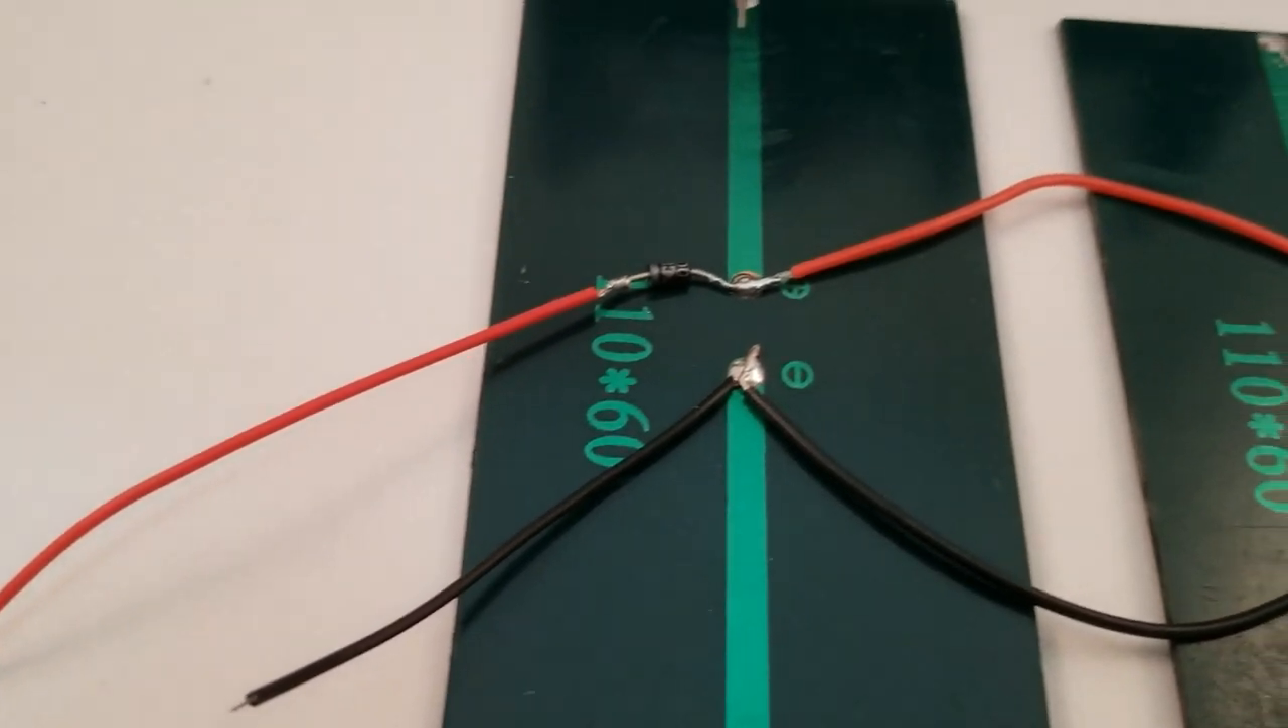But as you can see here, I've installed the diode.